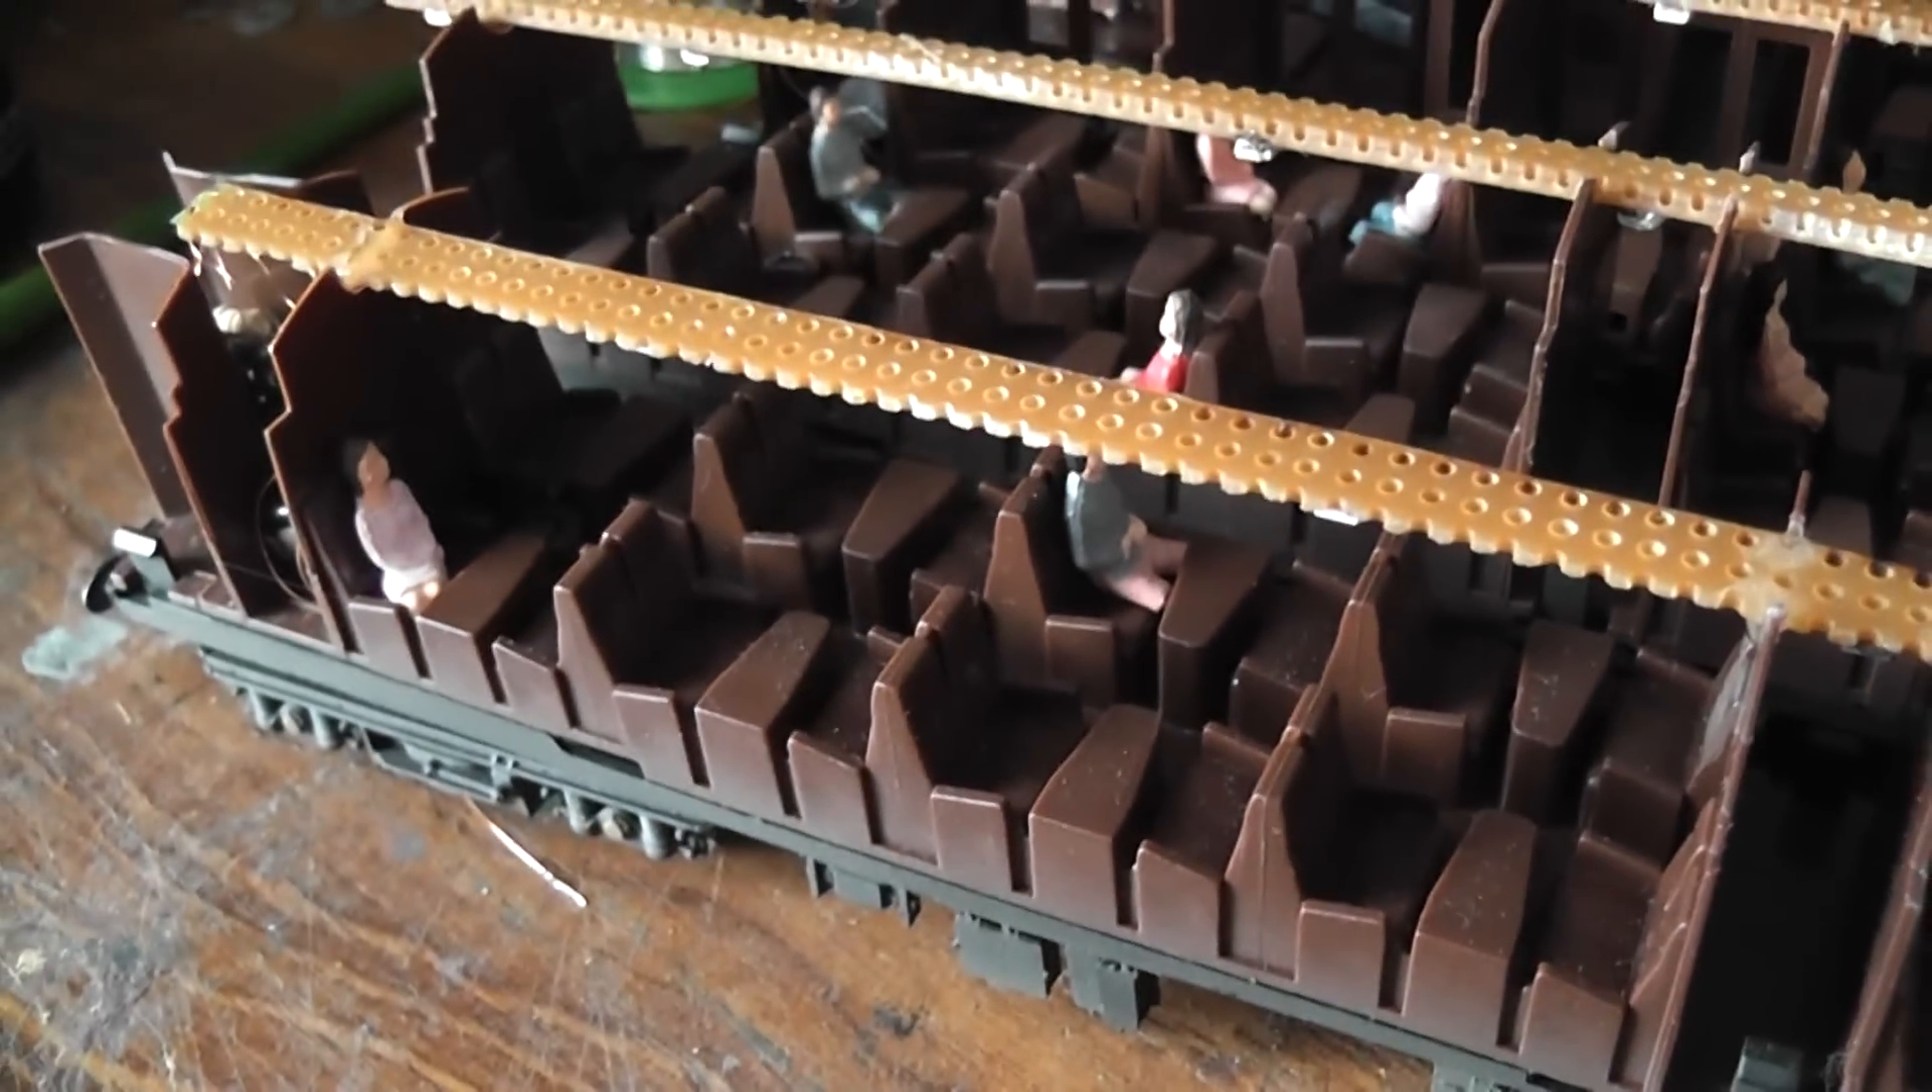You can see as well i've started to add some figures.